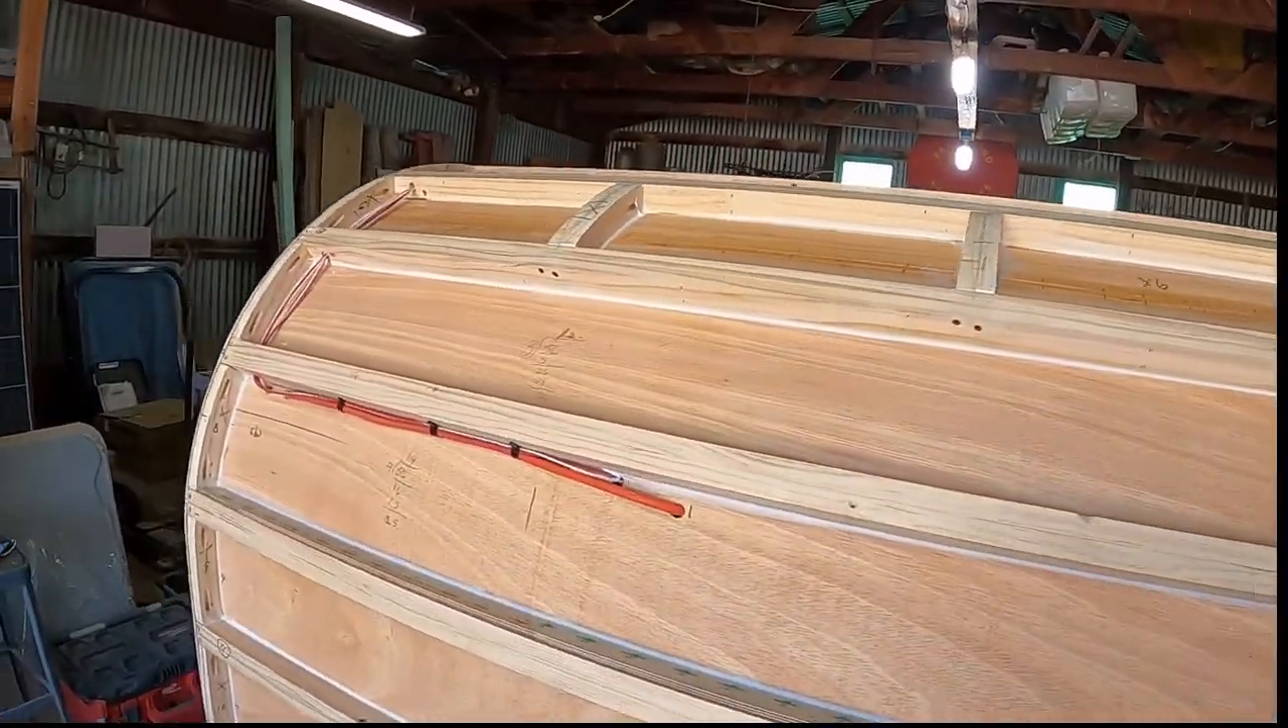Finished up with the spars and the braces and all the edge pieces, and started on the wiring.